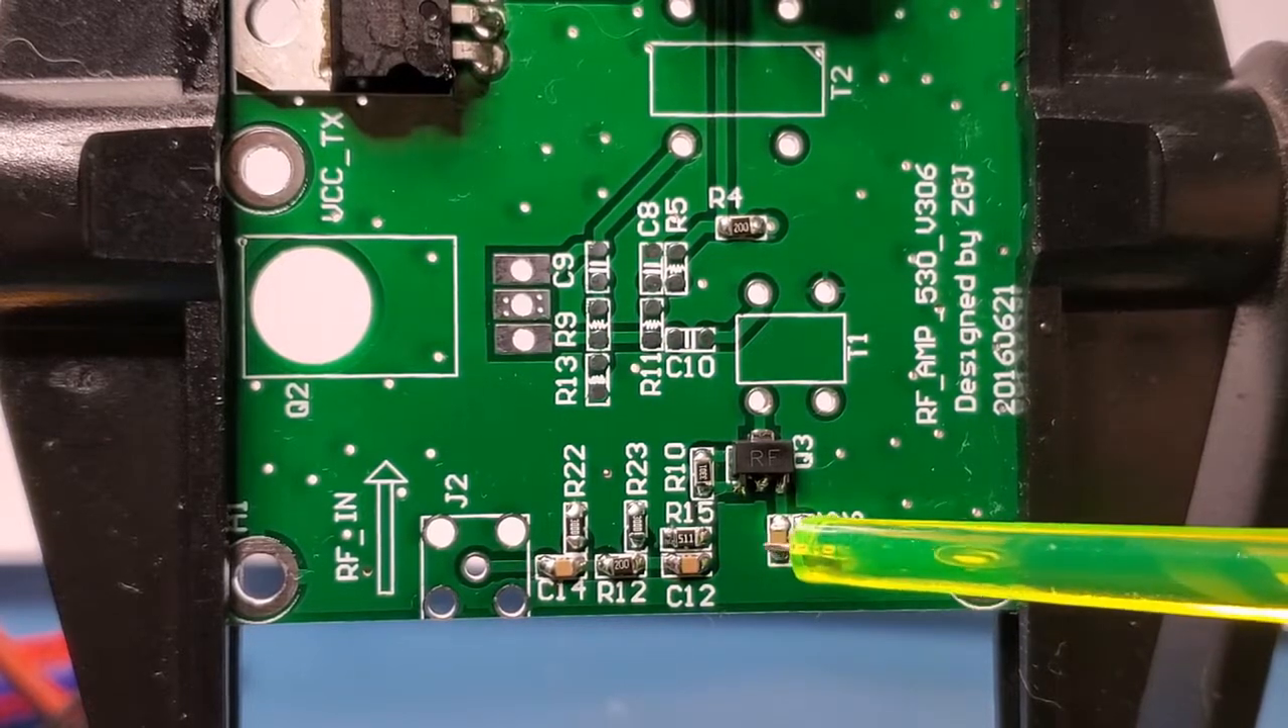So there's that transistor. I haven't put in T1 yet, so I'll do that shortly.